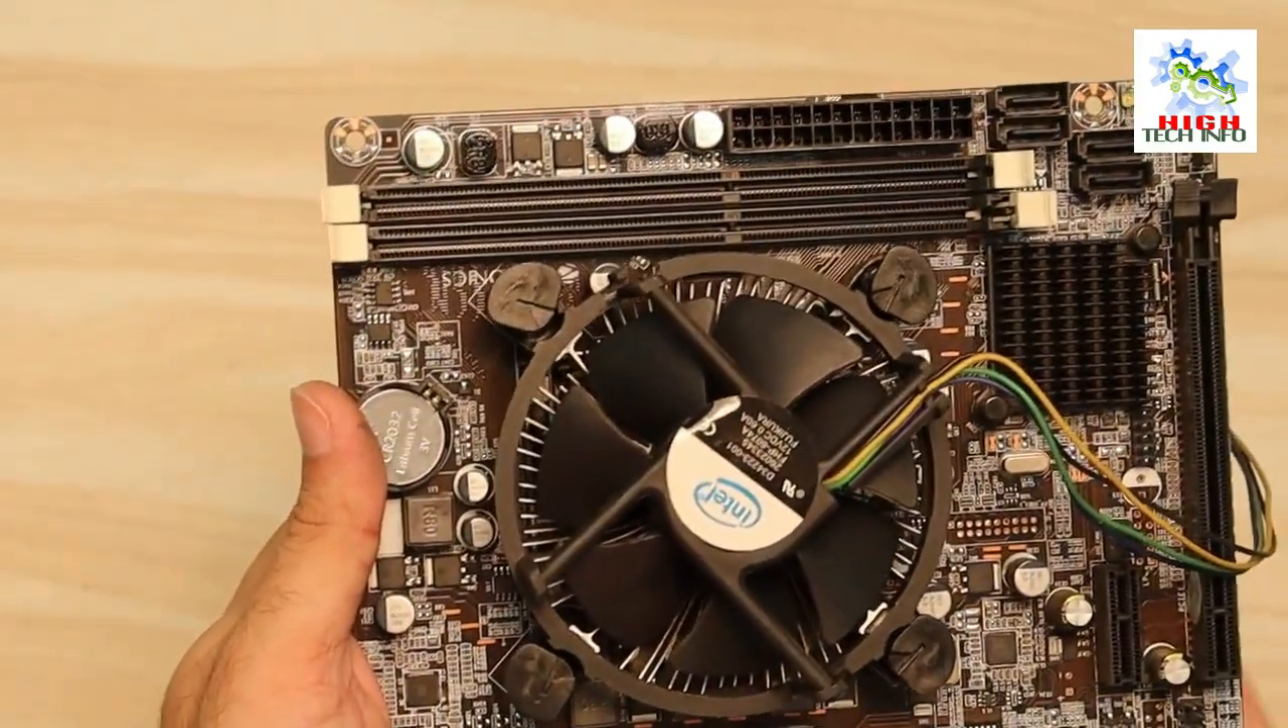तो आप देख सकते हैं हमने CPU cooling fan को भी motherboard में लगा लिया है।